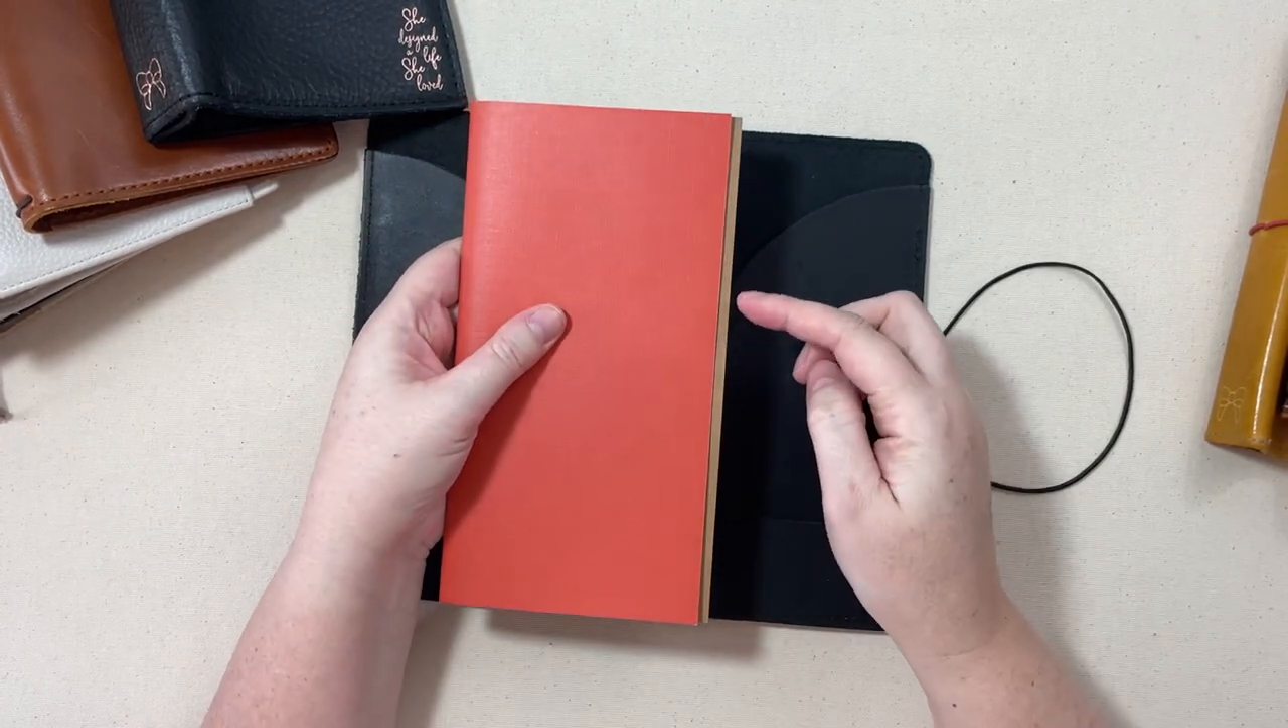You take one insert, put another insert inside, and then obviously they don't line up on the edge.